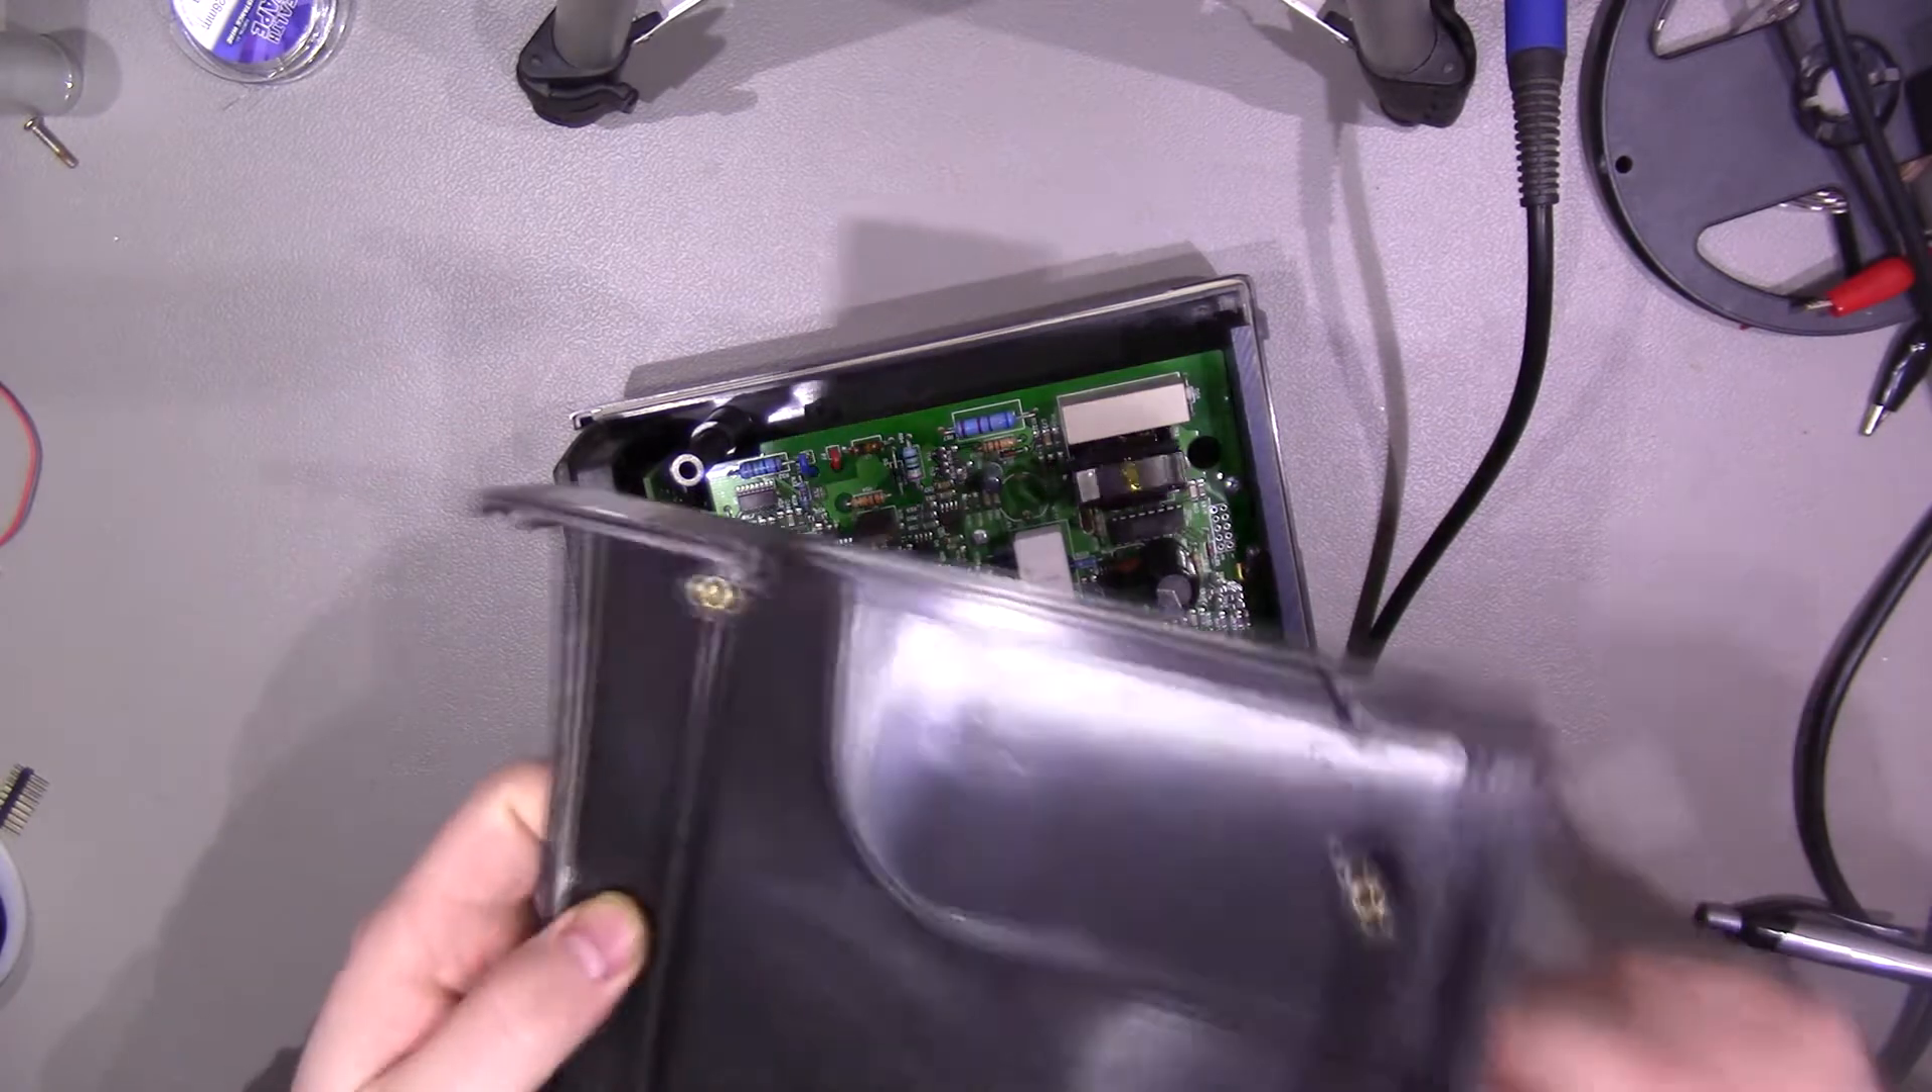So there's our top cover removed.